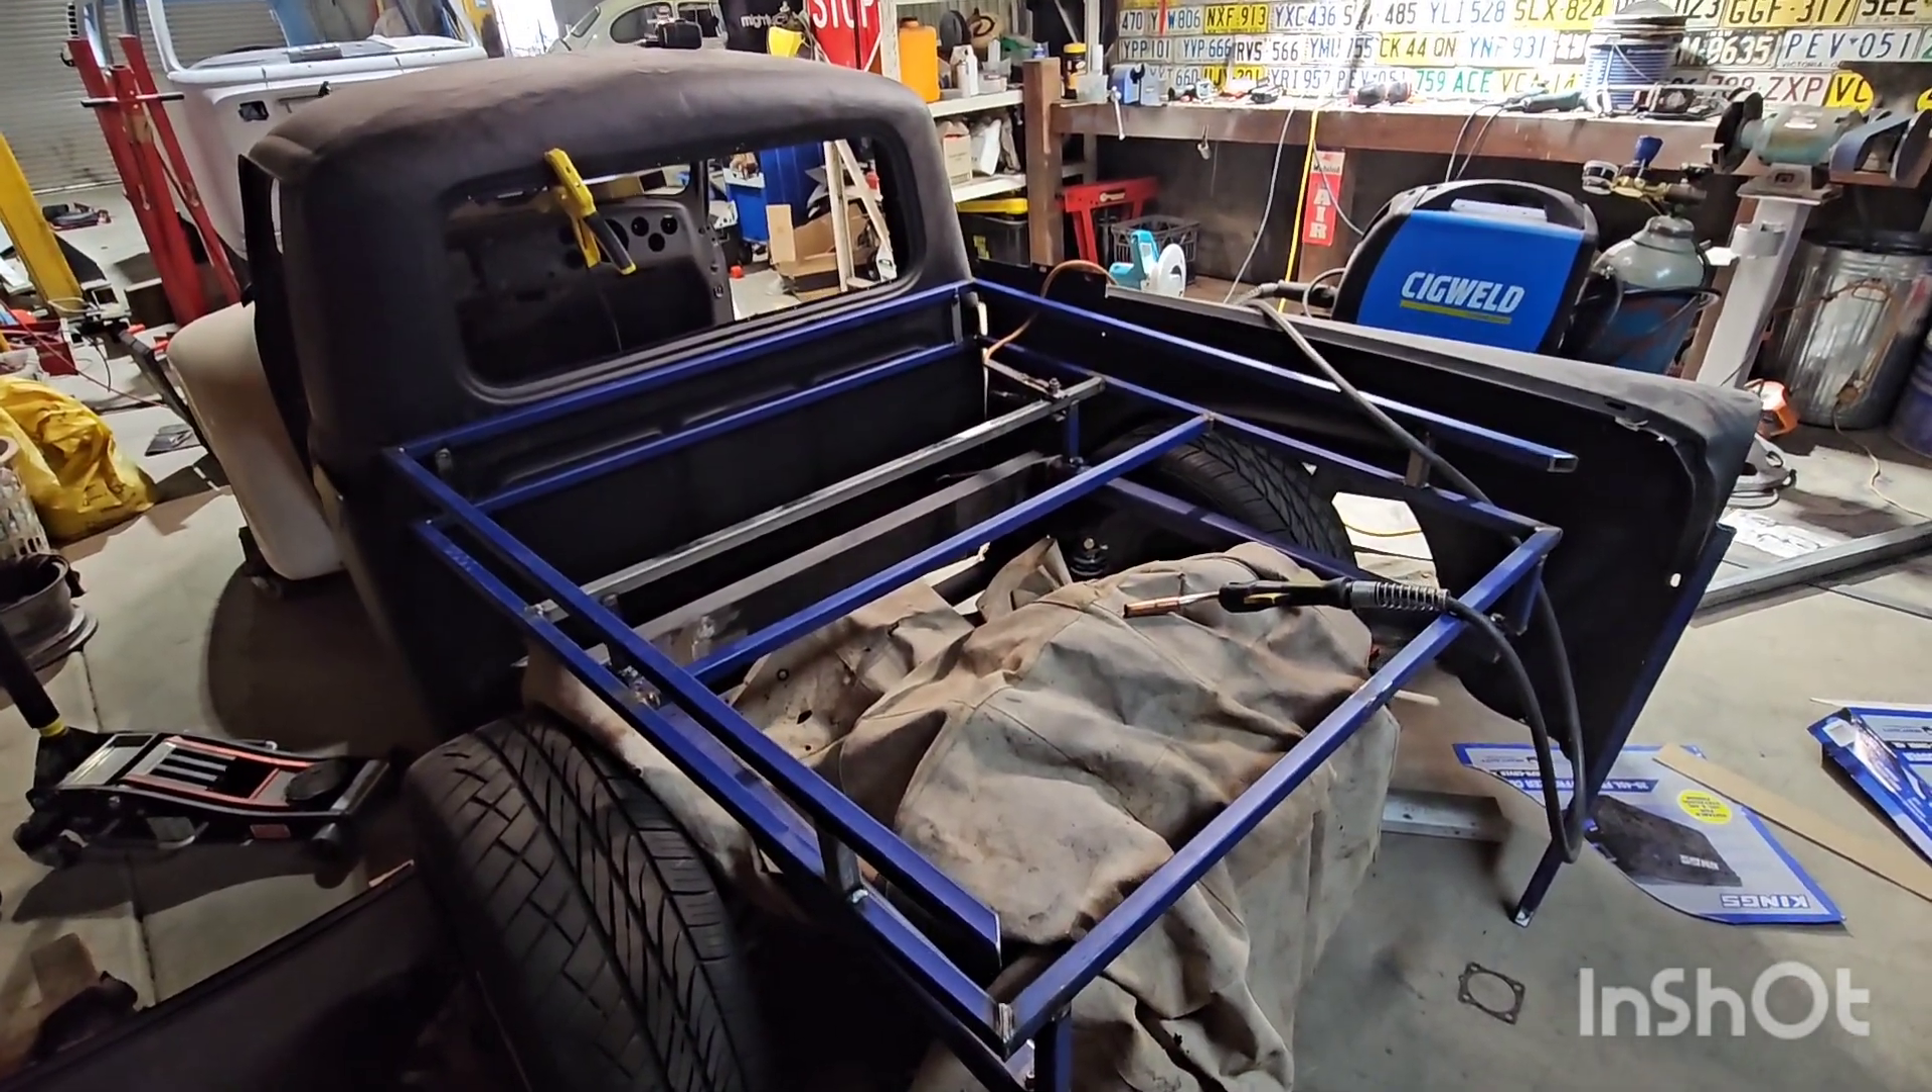All right, so that's my basic frame built. And it's all, you know, very solid. Like it's, you know, this is a solid, solid unit.